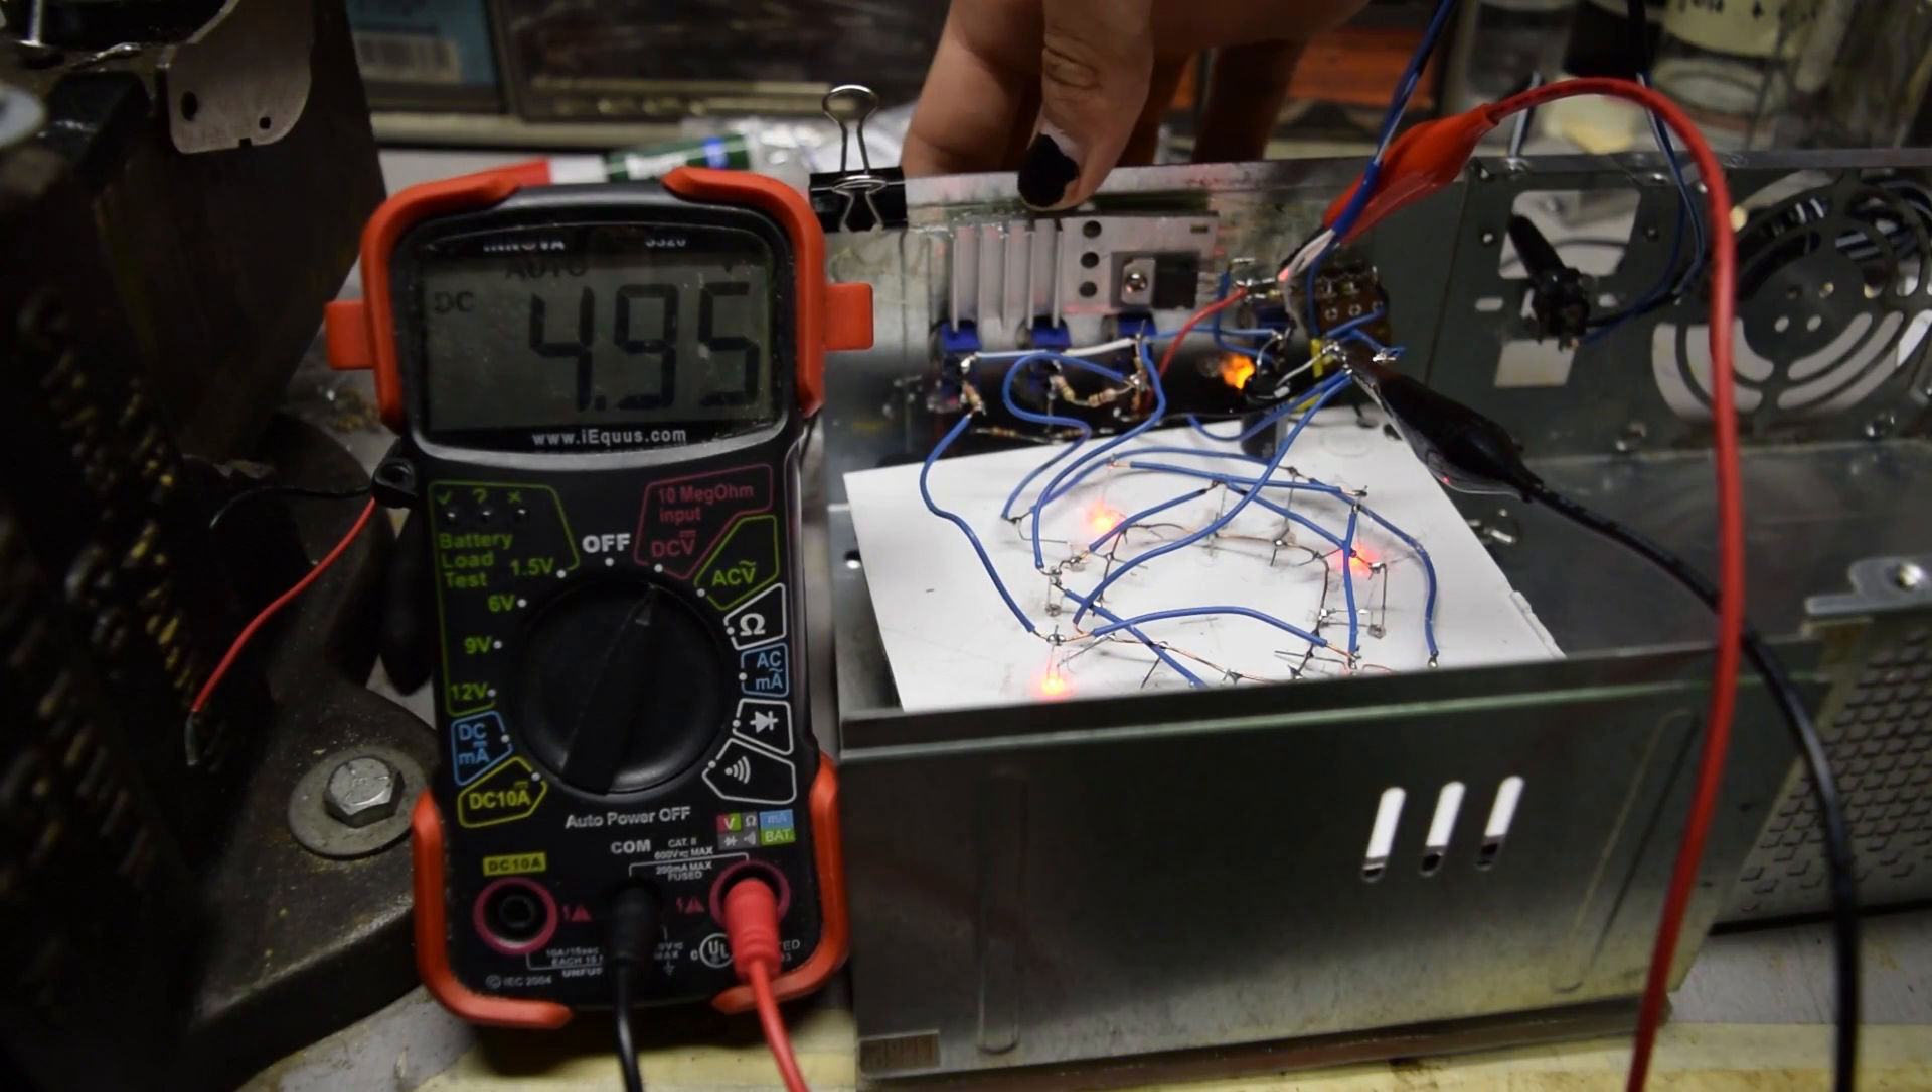And I also completed the LED circuitry.